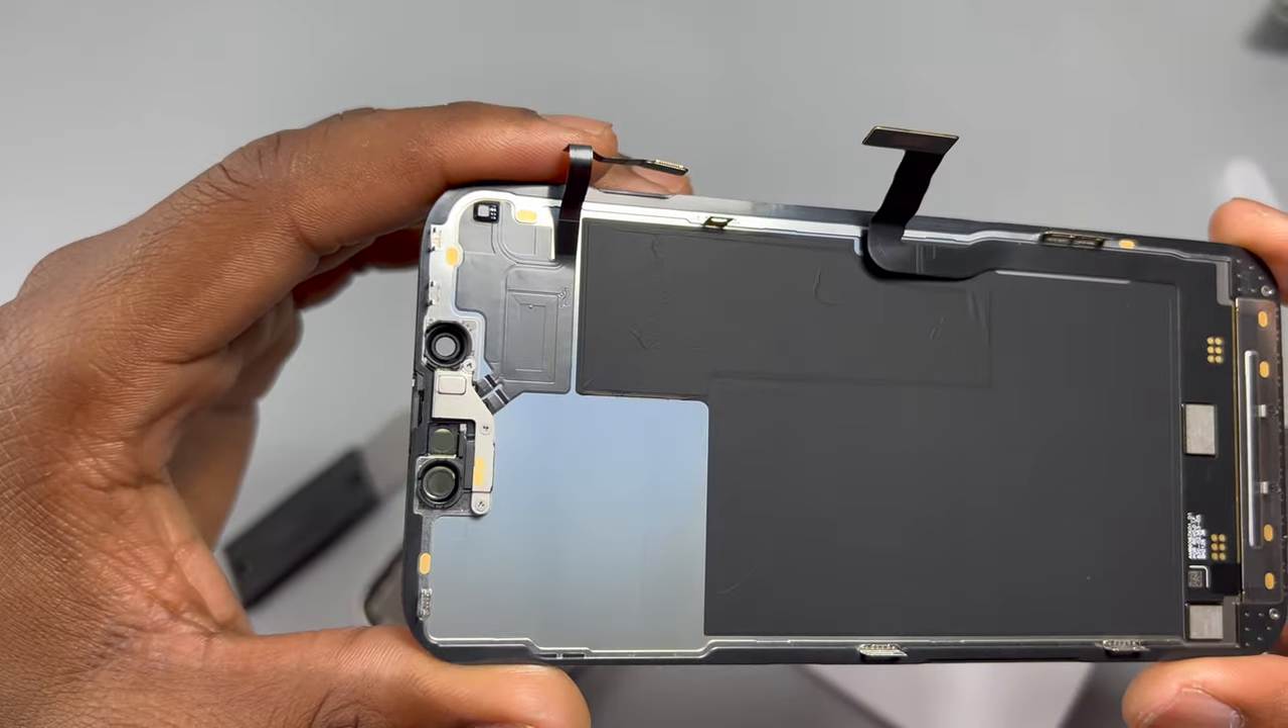The screen is completely out of the device.